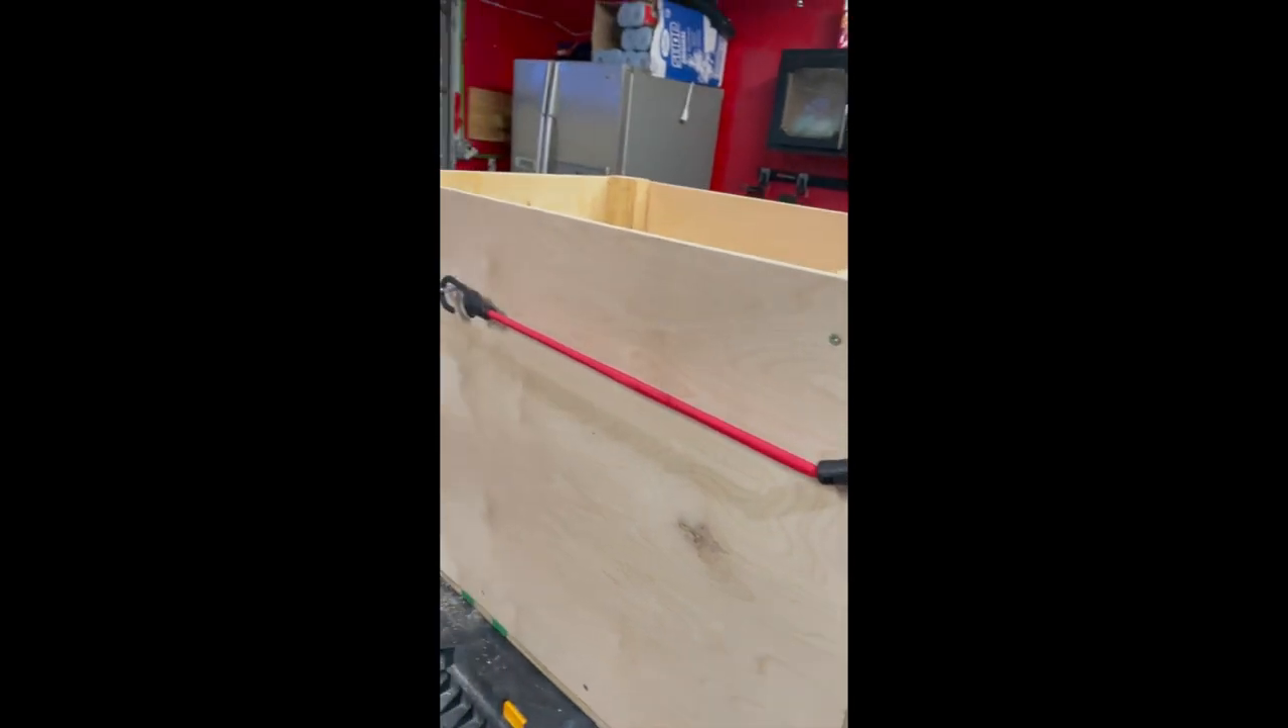I put up a contraption to keep the door closed.